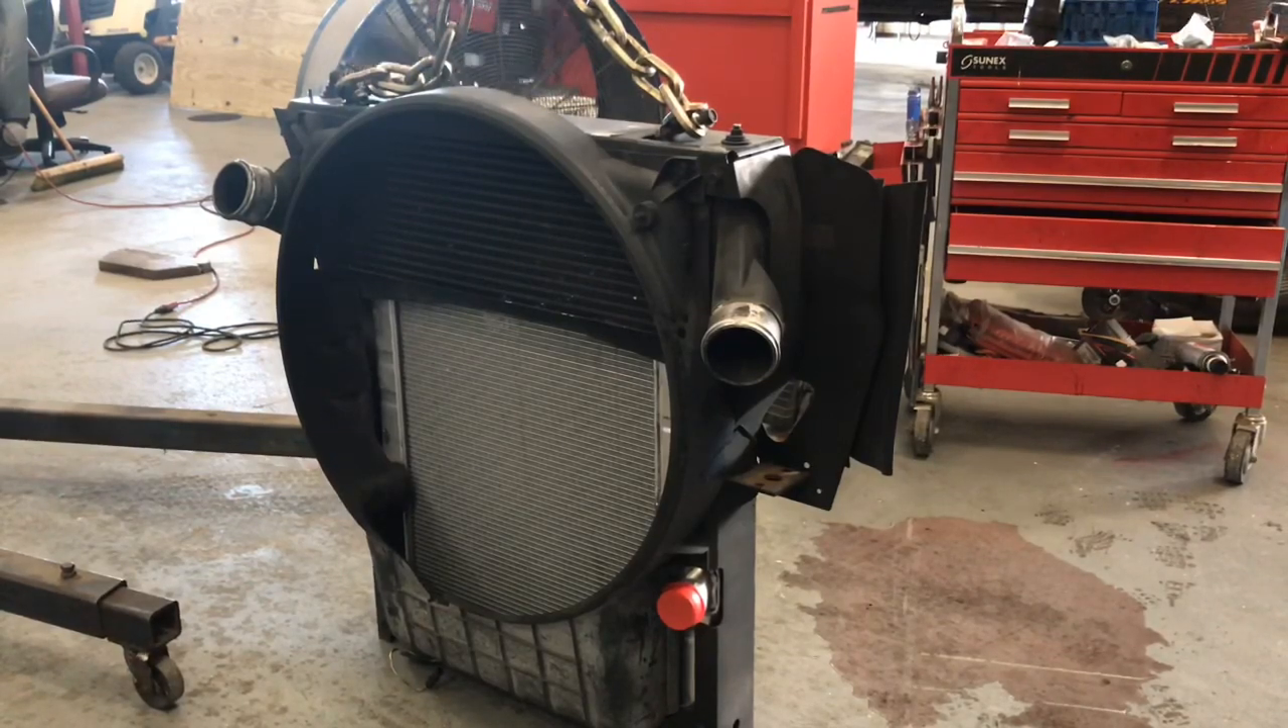So guys, radiator is all assembled, we got that new one back in the cradle, put it back together, so now it's time to, let me go ahead and hoist it back into the unit.